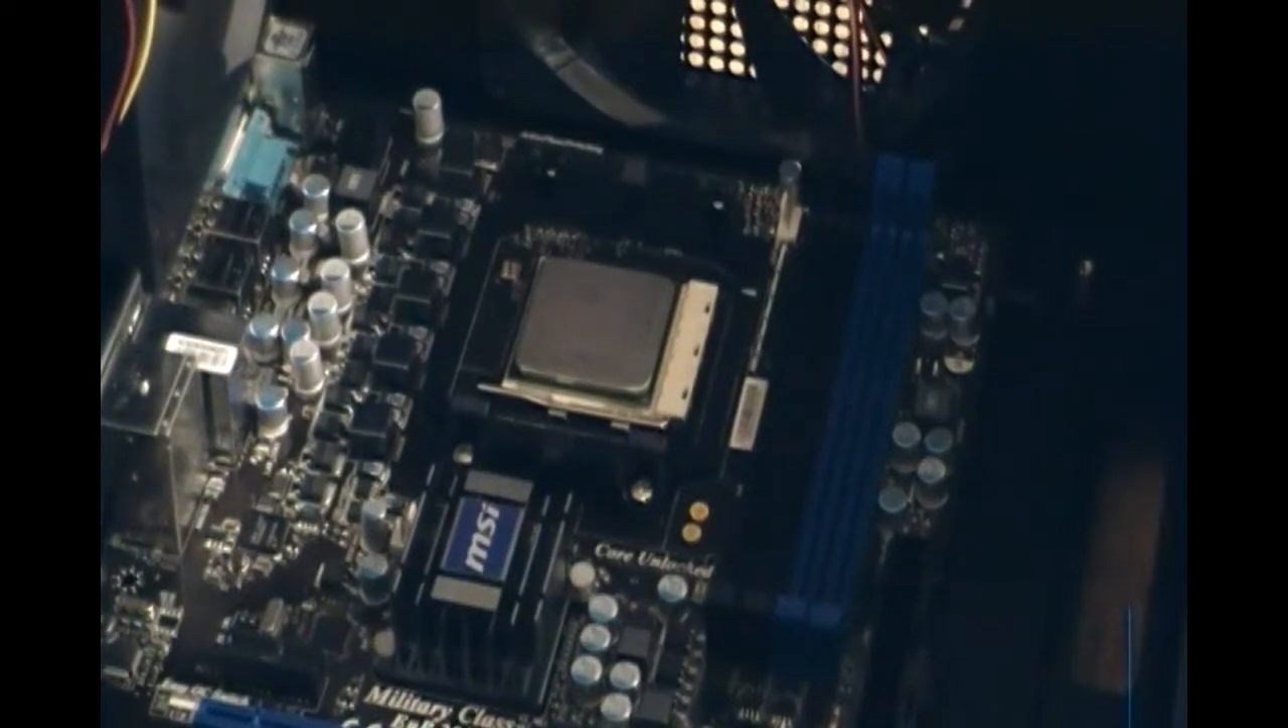We're not done with the cpu yet as you can see there's no heat sink or fan attached to it.